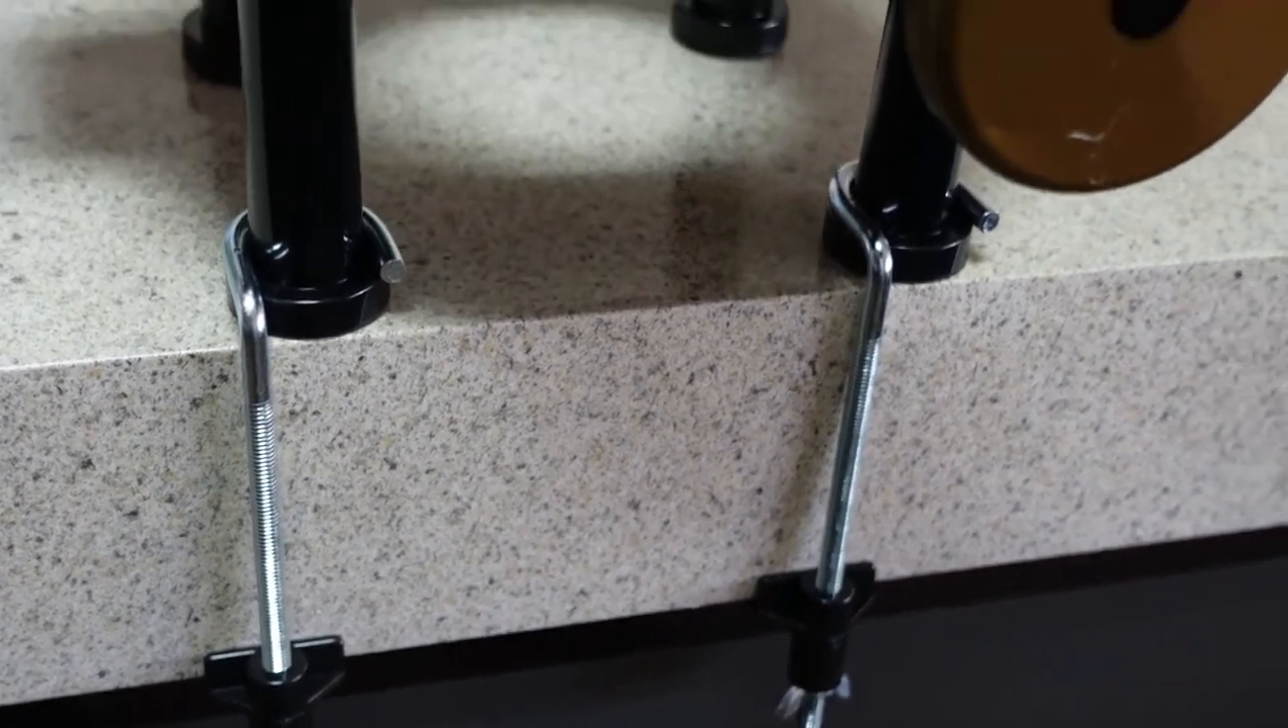I have clamped the machine to my kitchen bench so that I can start having a go at using it.